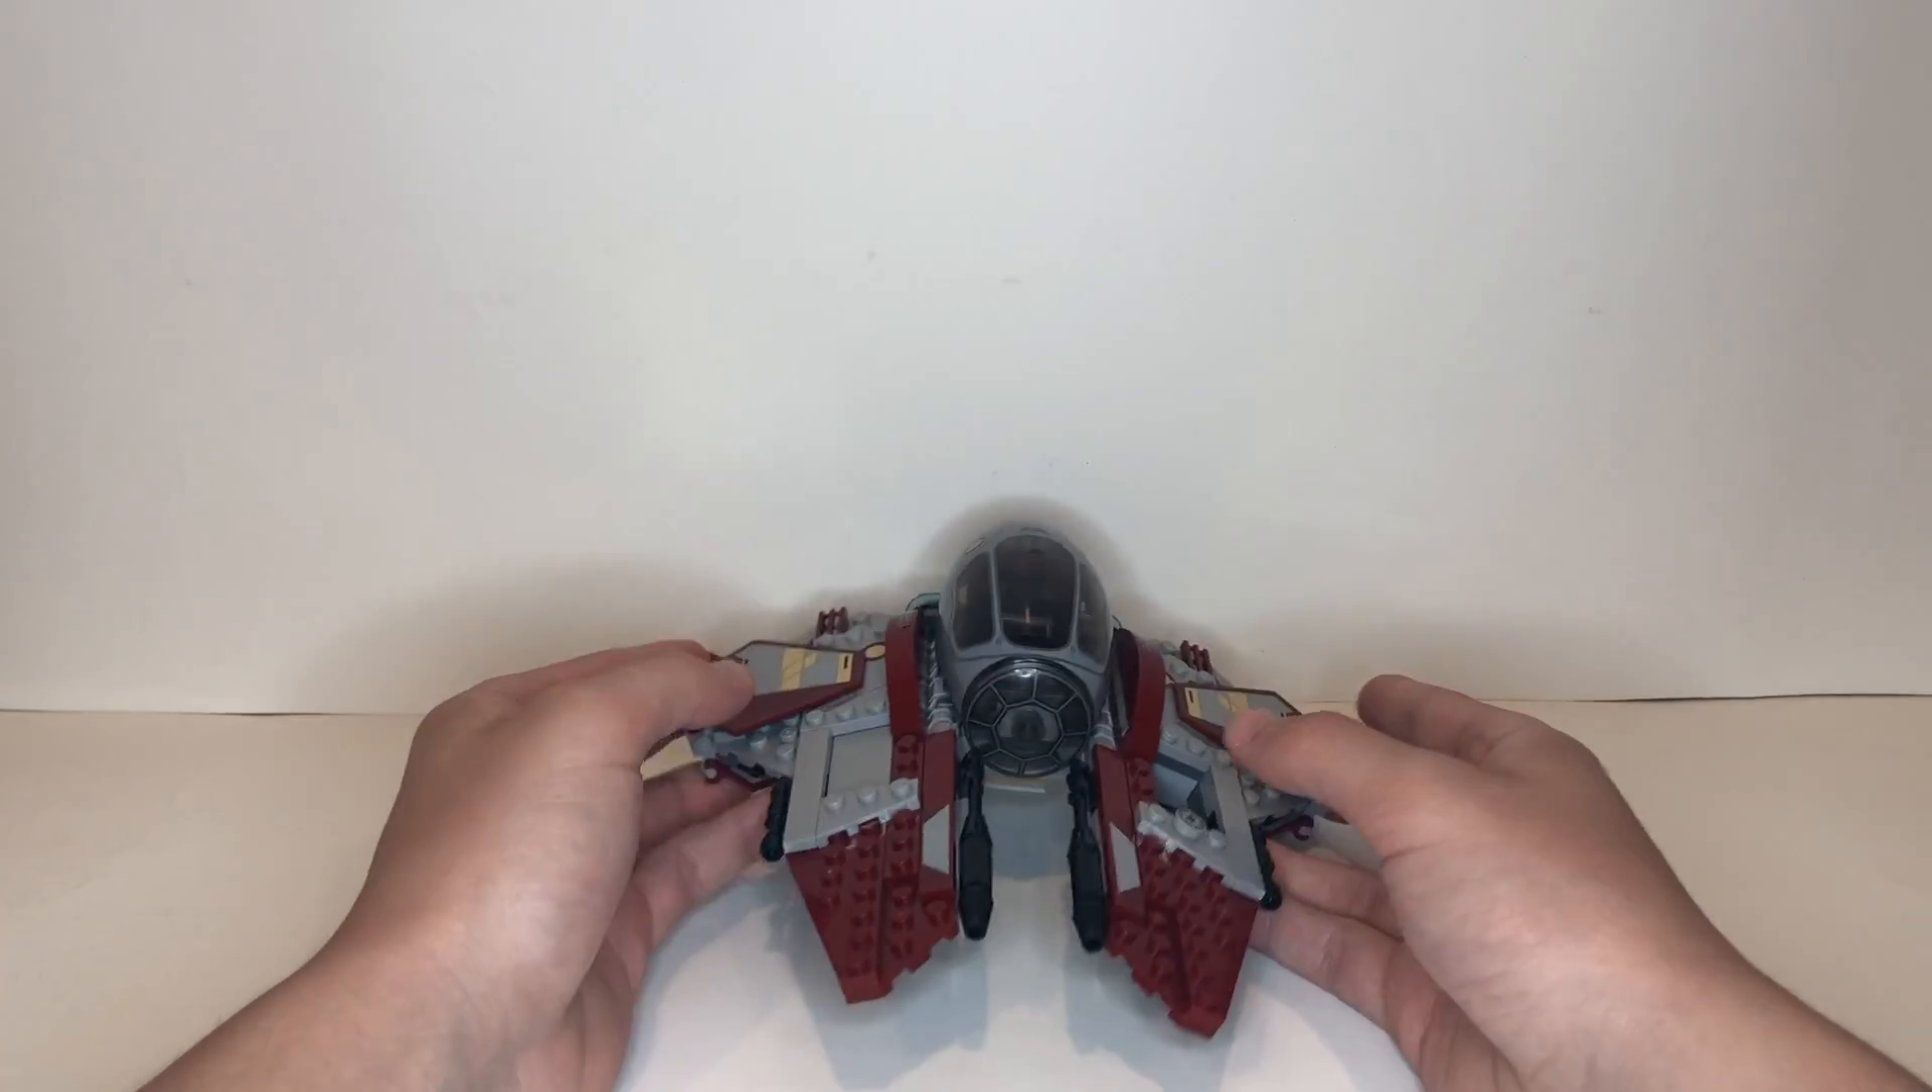We added the second wing right here and now our Jedi Interceptor is complete and it looks great.